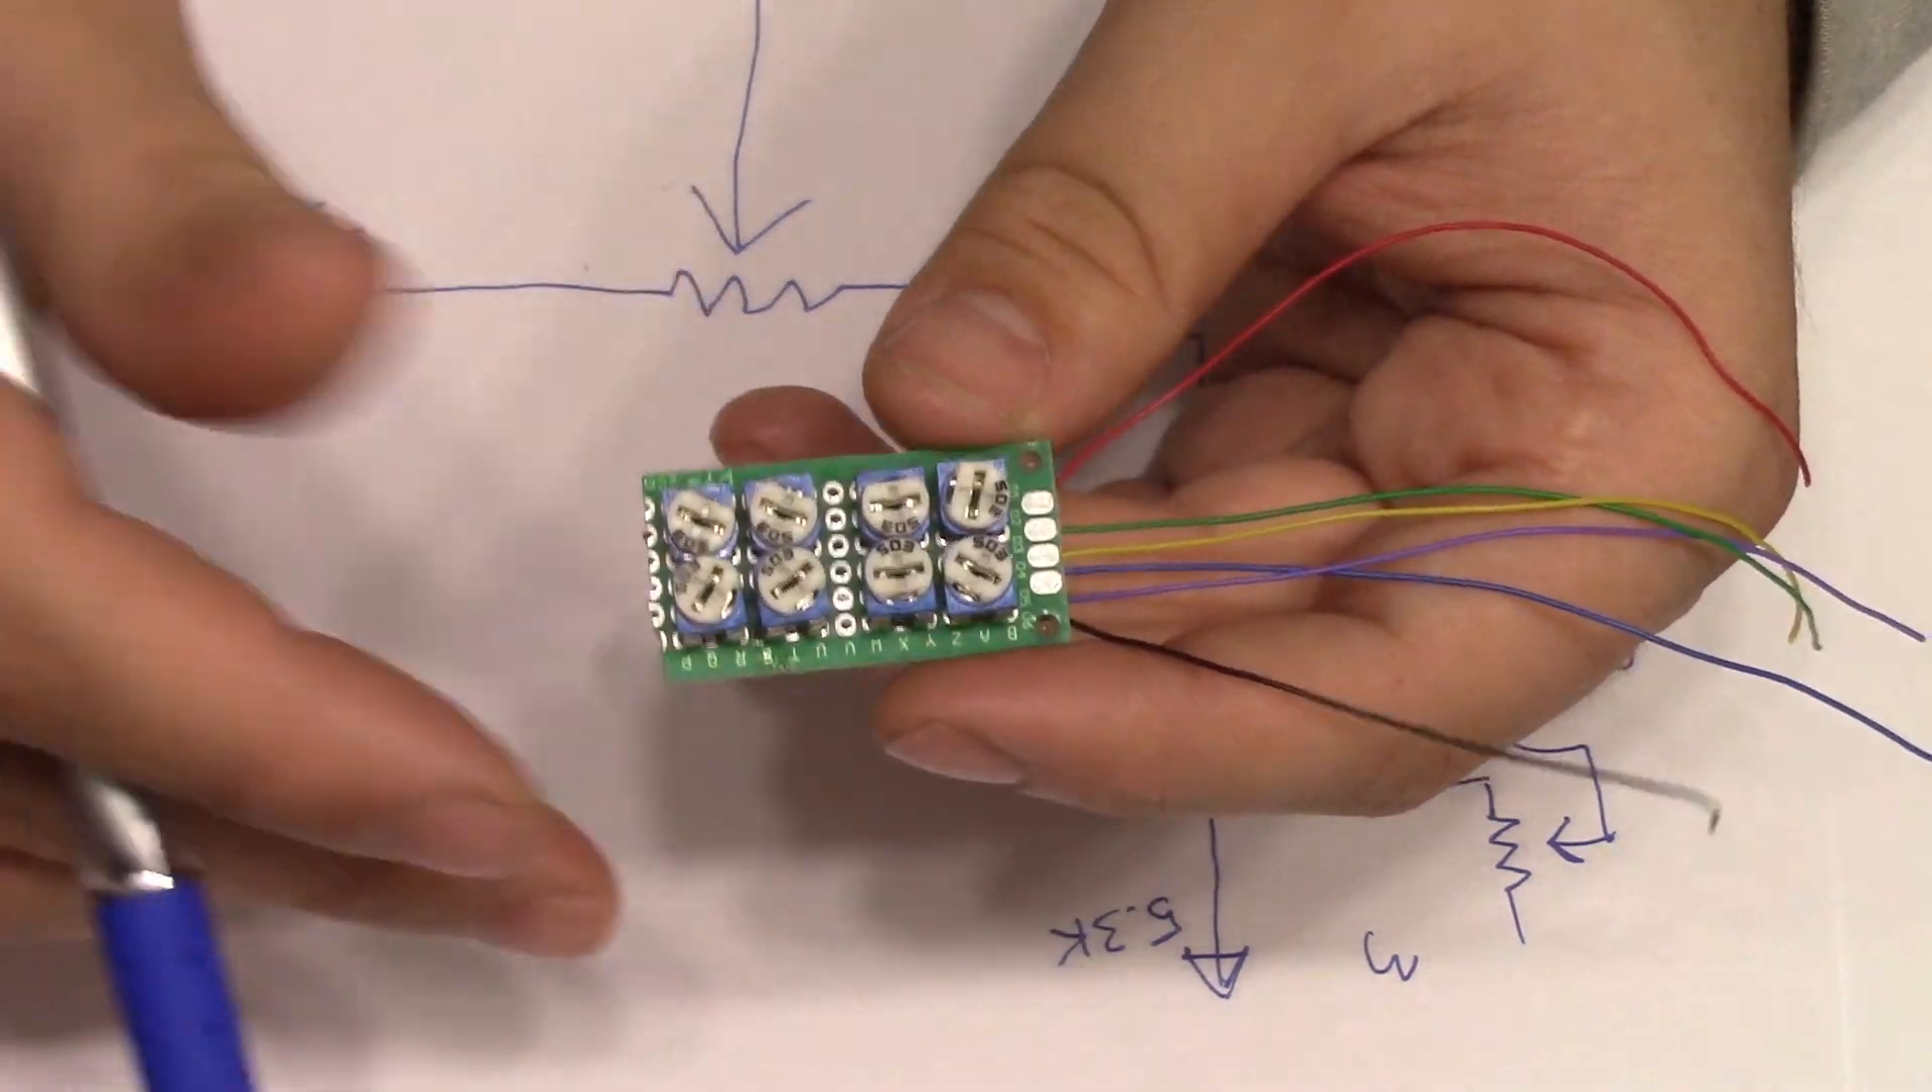I went ahead and soldered up this board of eight potentiometers.